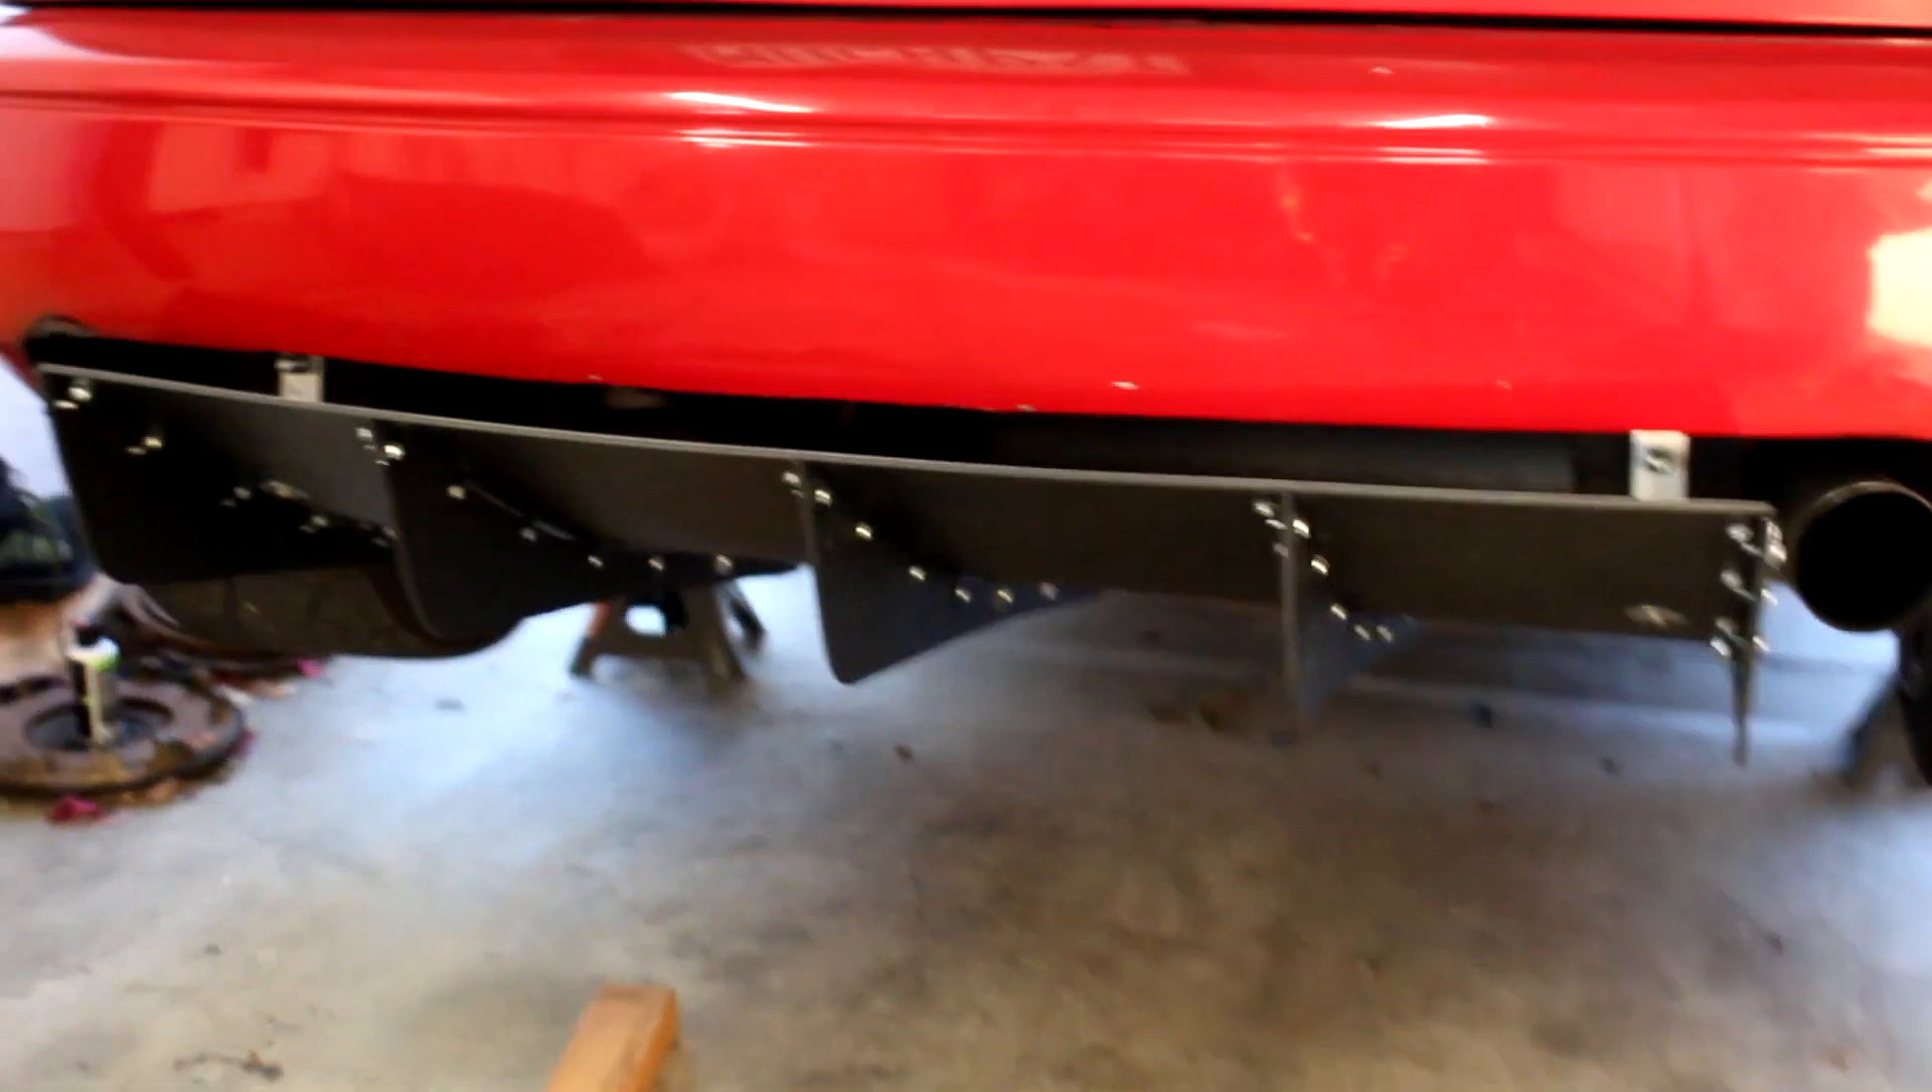And look at that, you got a mounted diffuser.